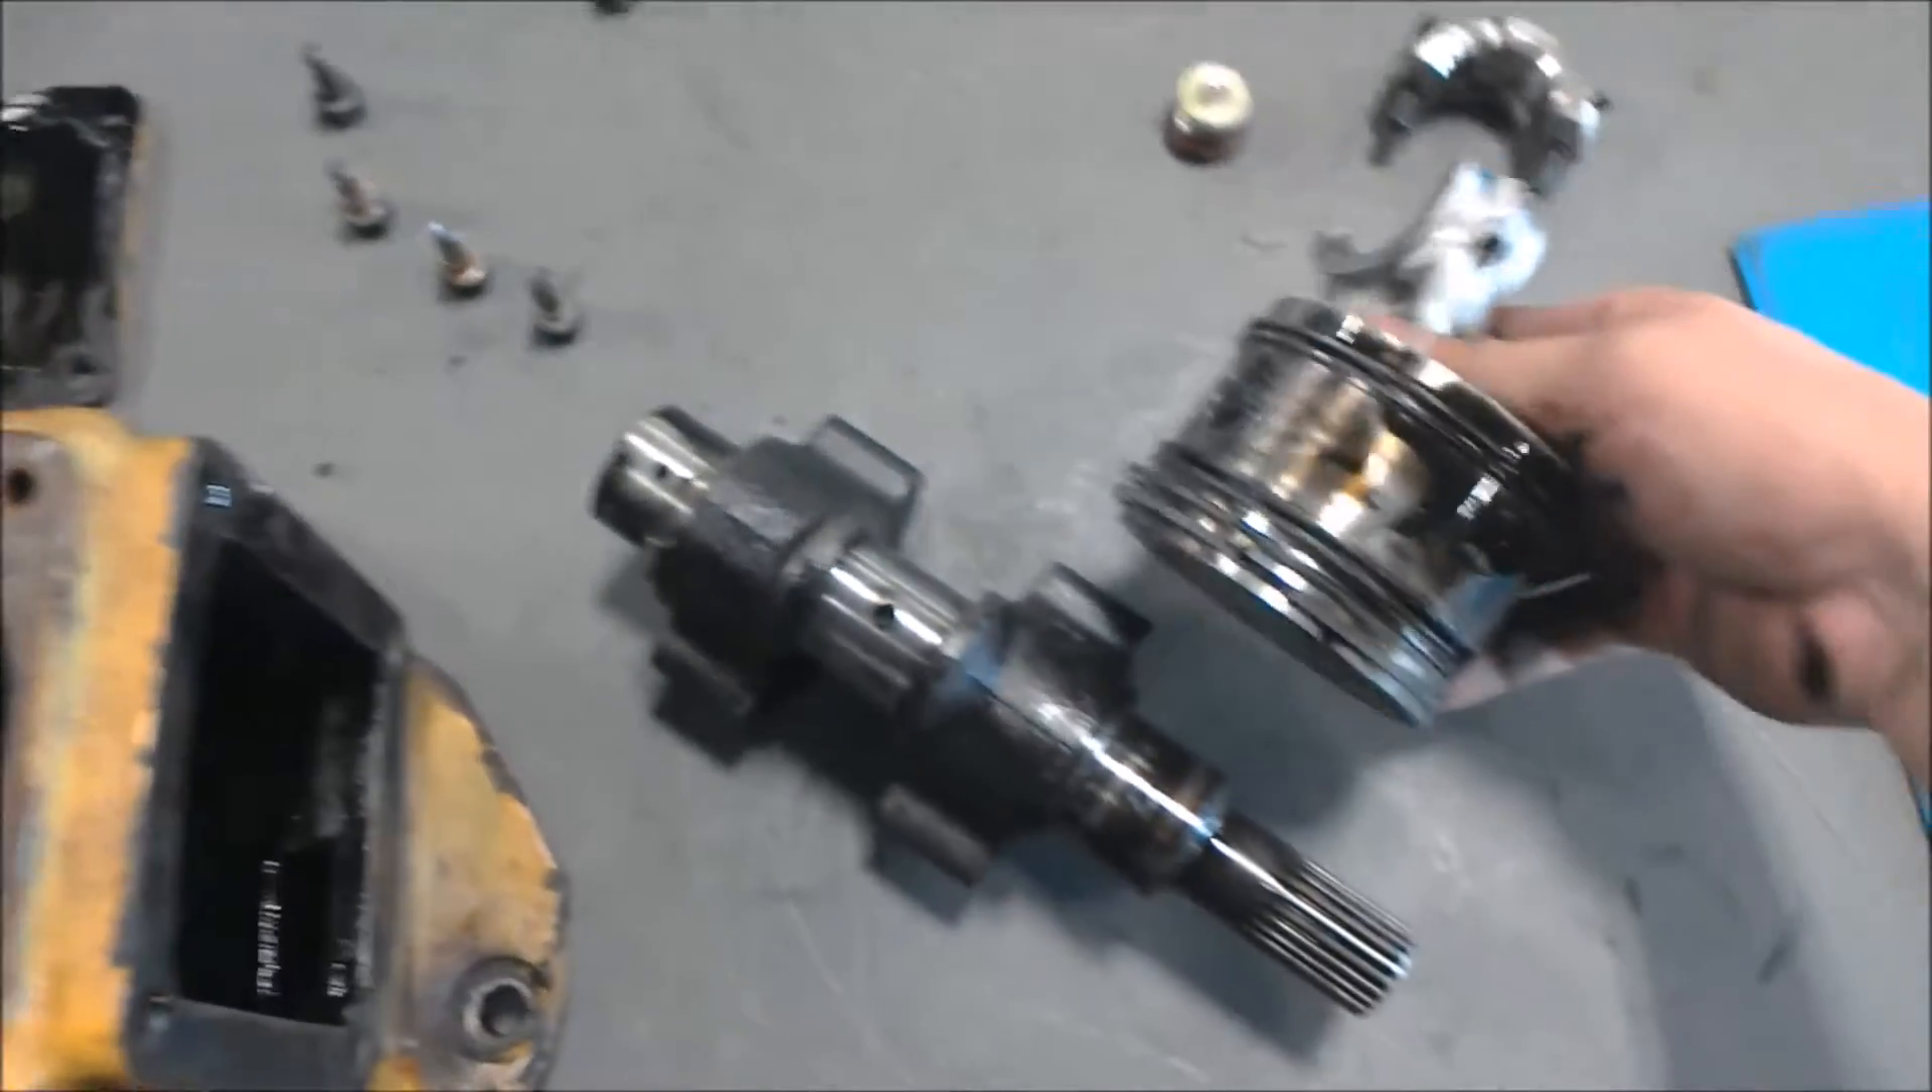So I've removed the crankshaft and the piston. Now as you can see the piston has the piston rings around it.